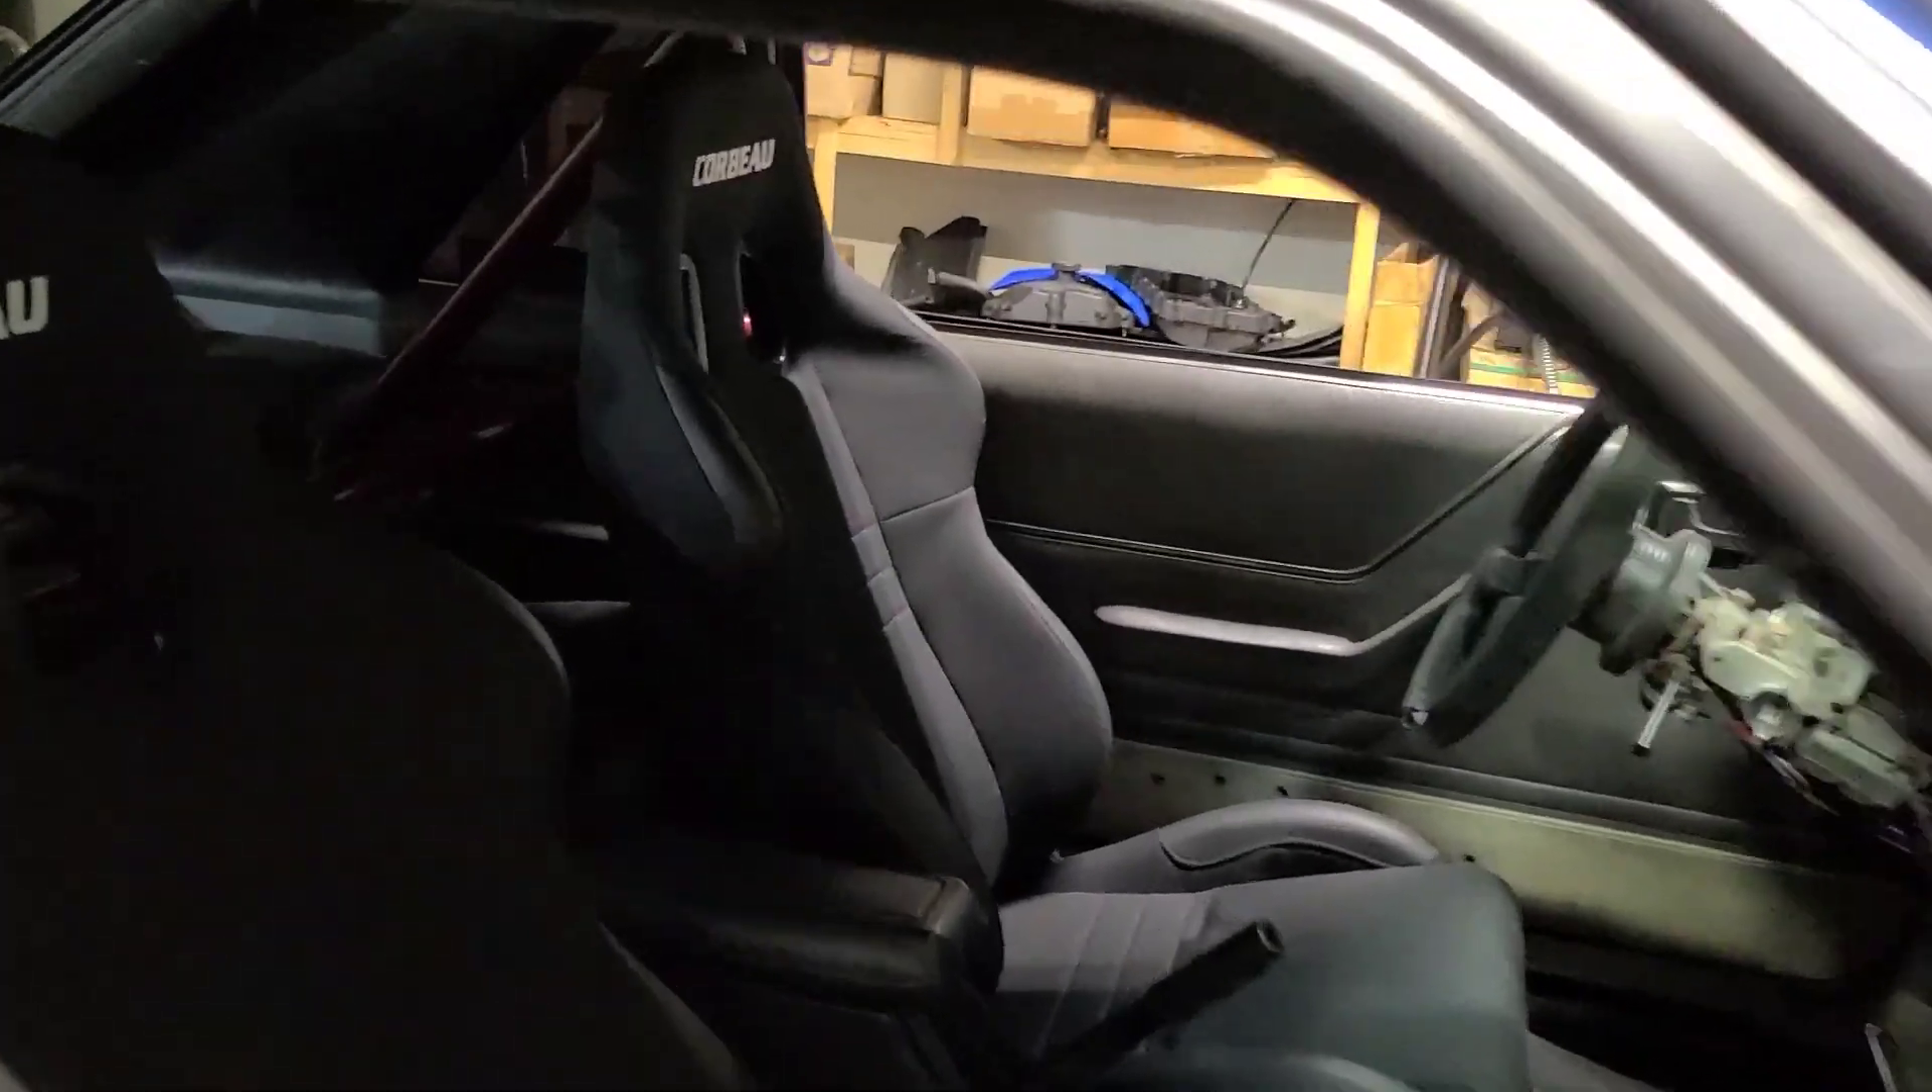And, here are the seats in.